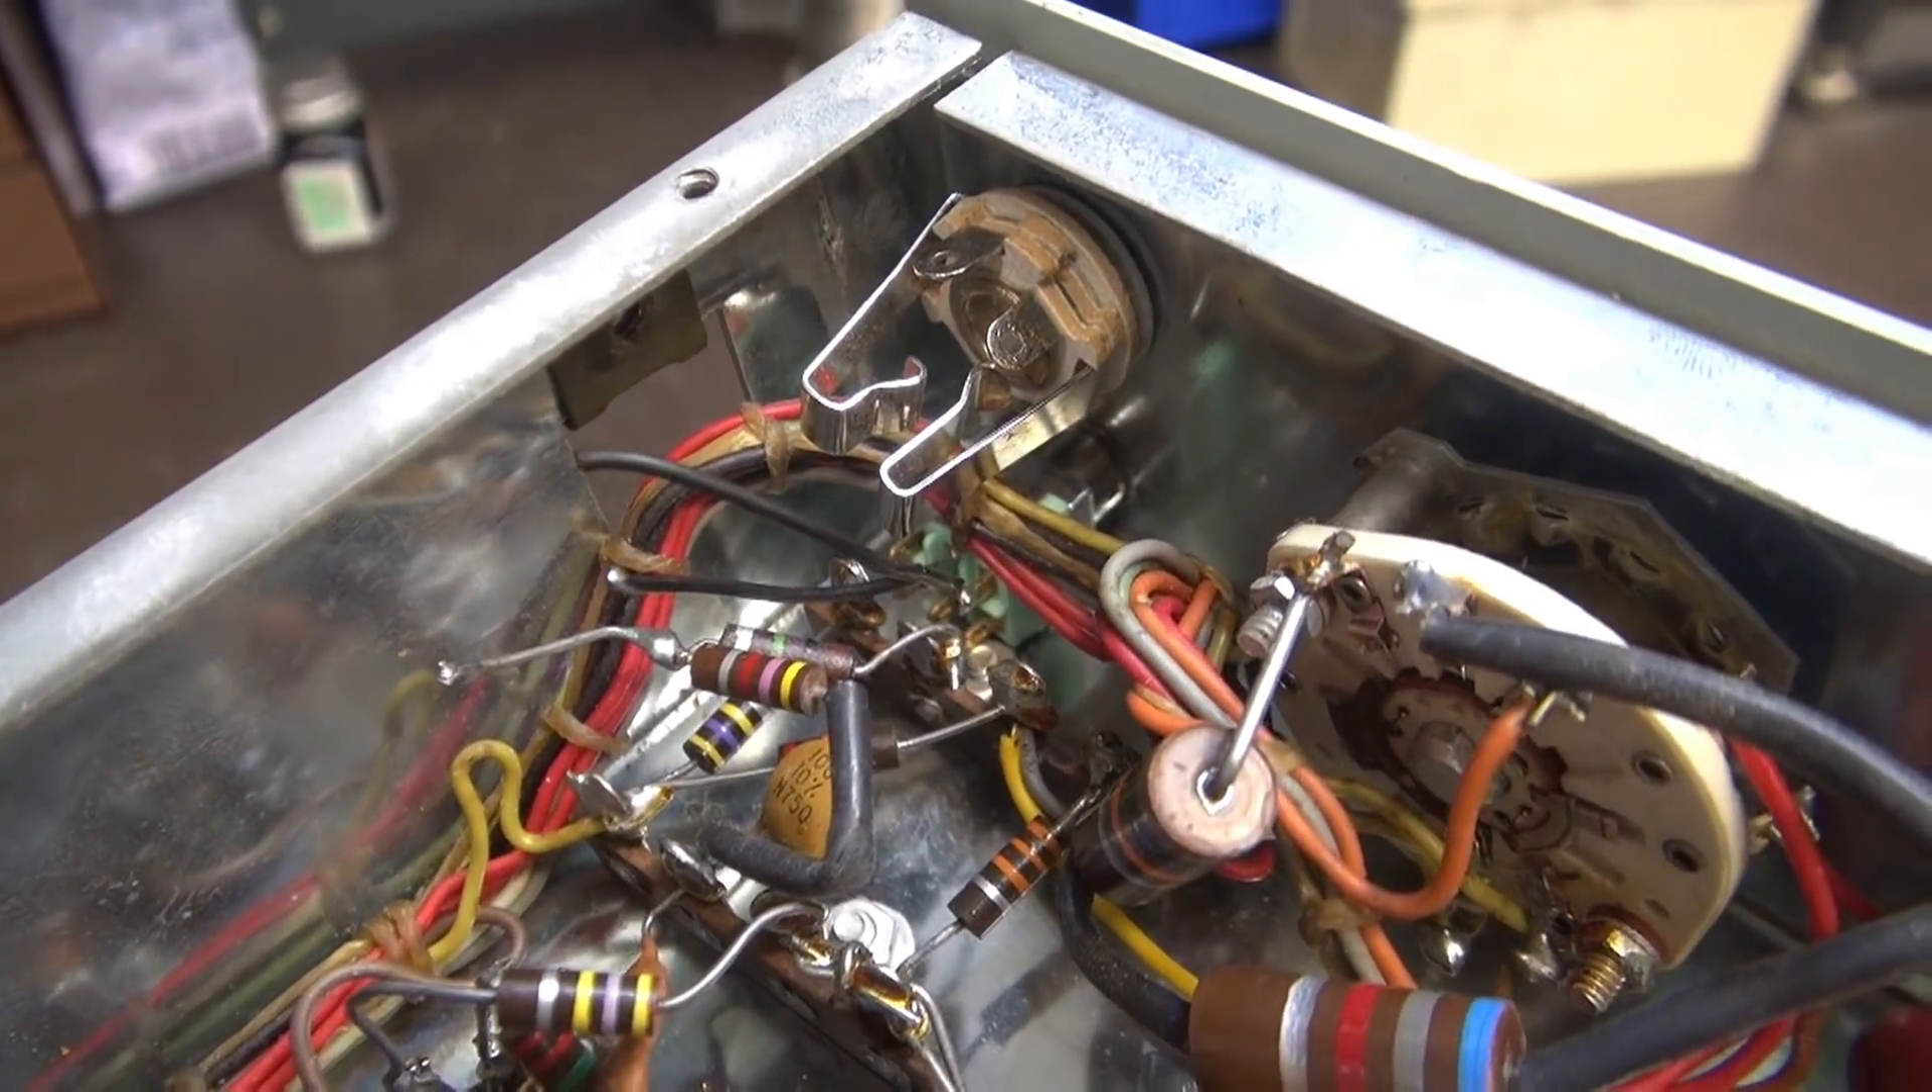Now there's the new mic jack installed I'm not going to wire these at this point.